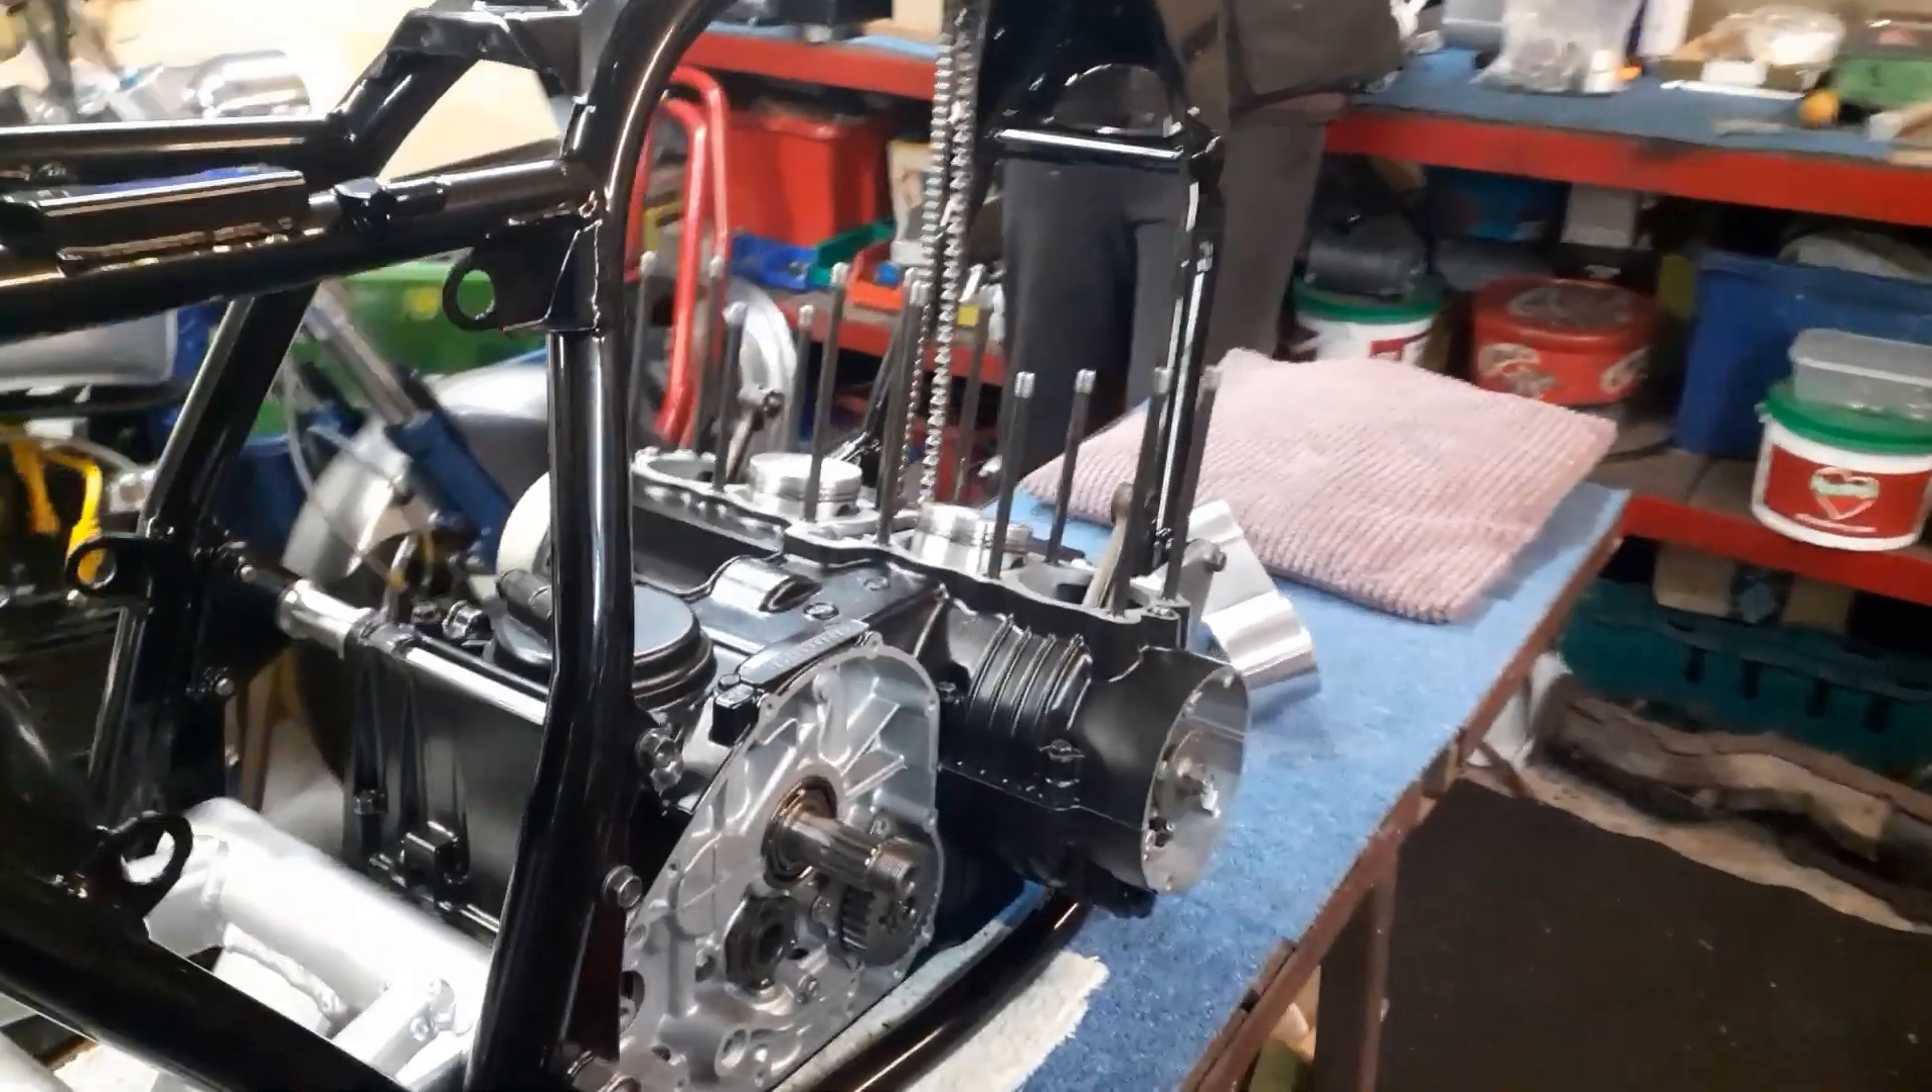You've now got the bottom end, back in the frame.